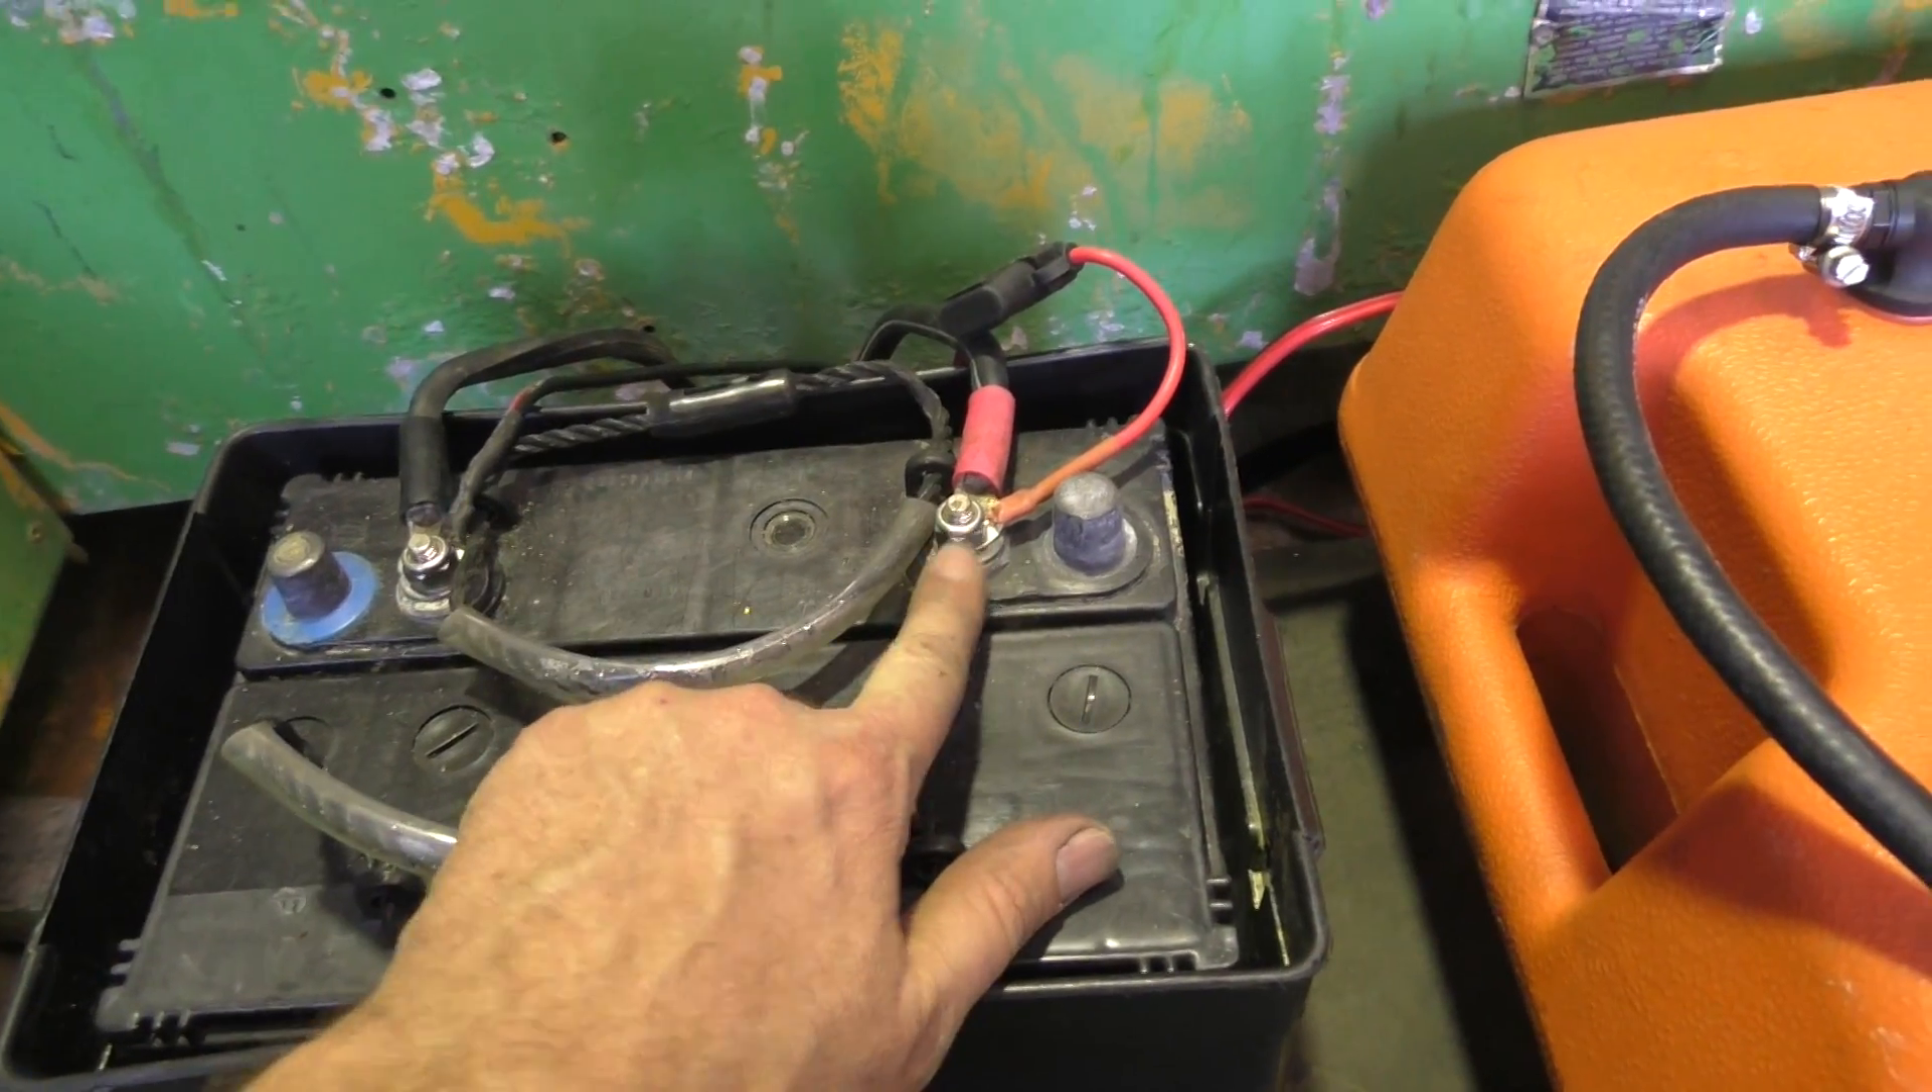Battery's in the box now with the two sets of wires attached.